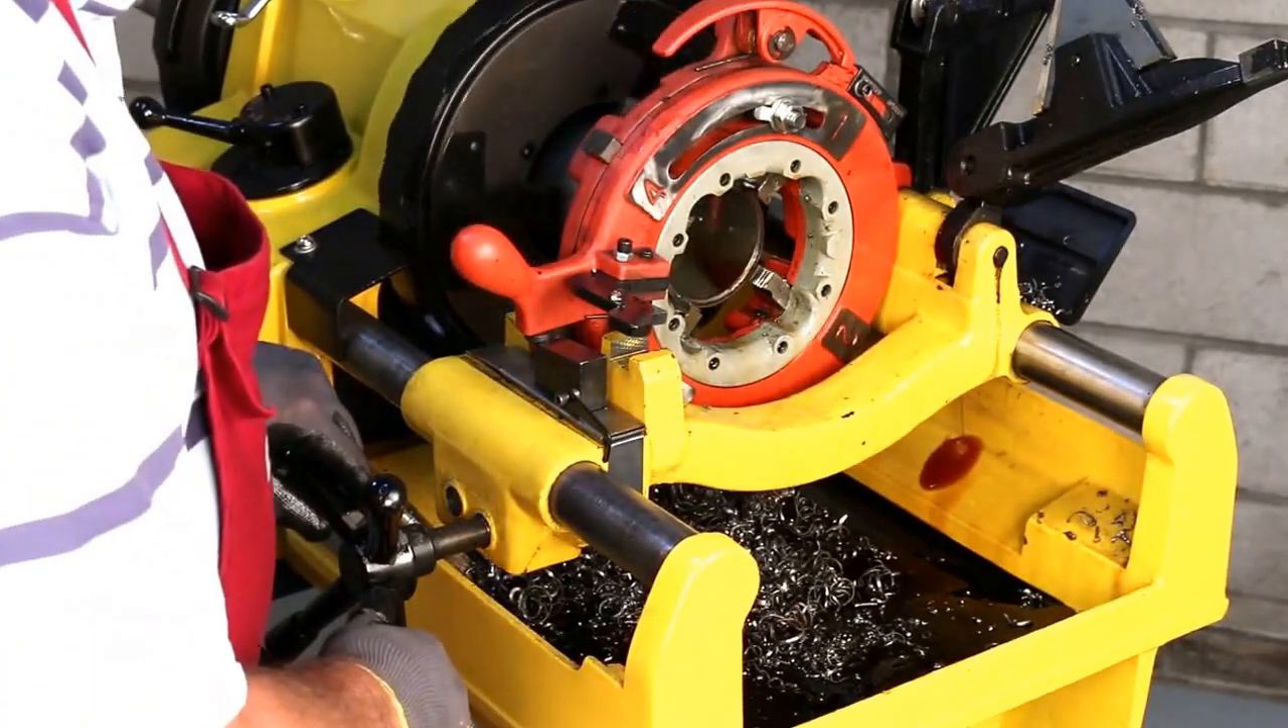The die heads are in position.